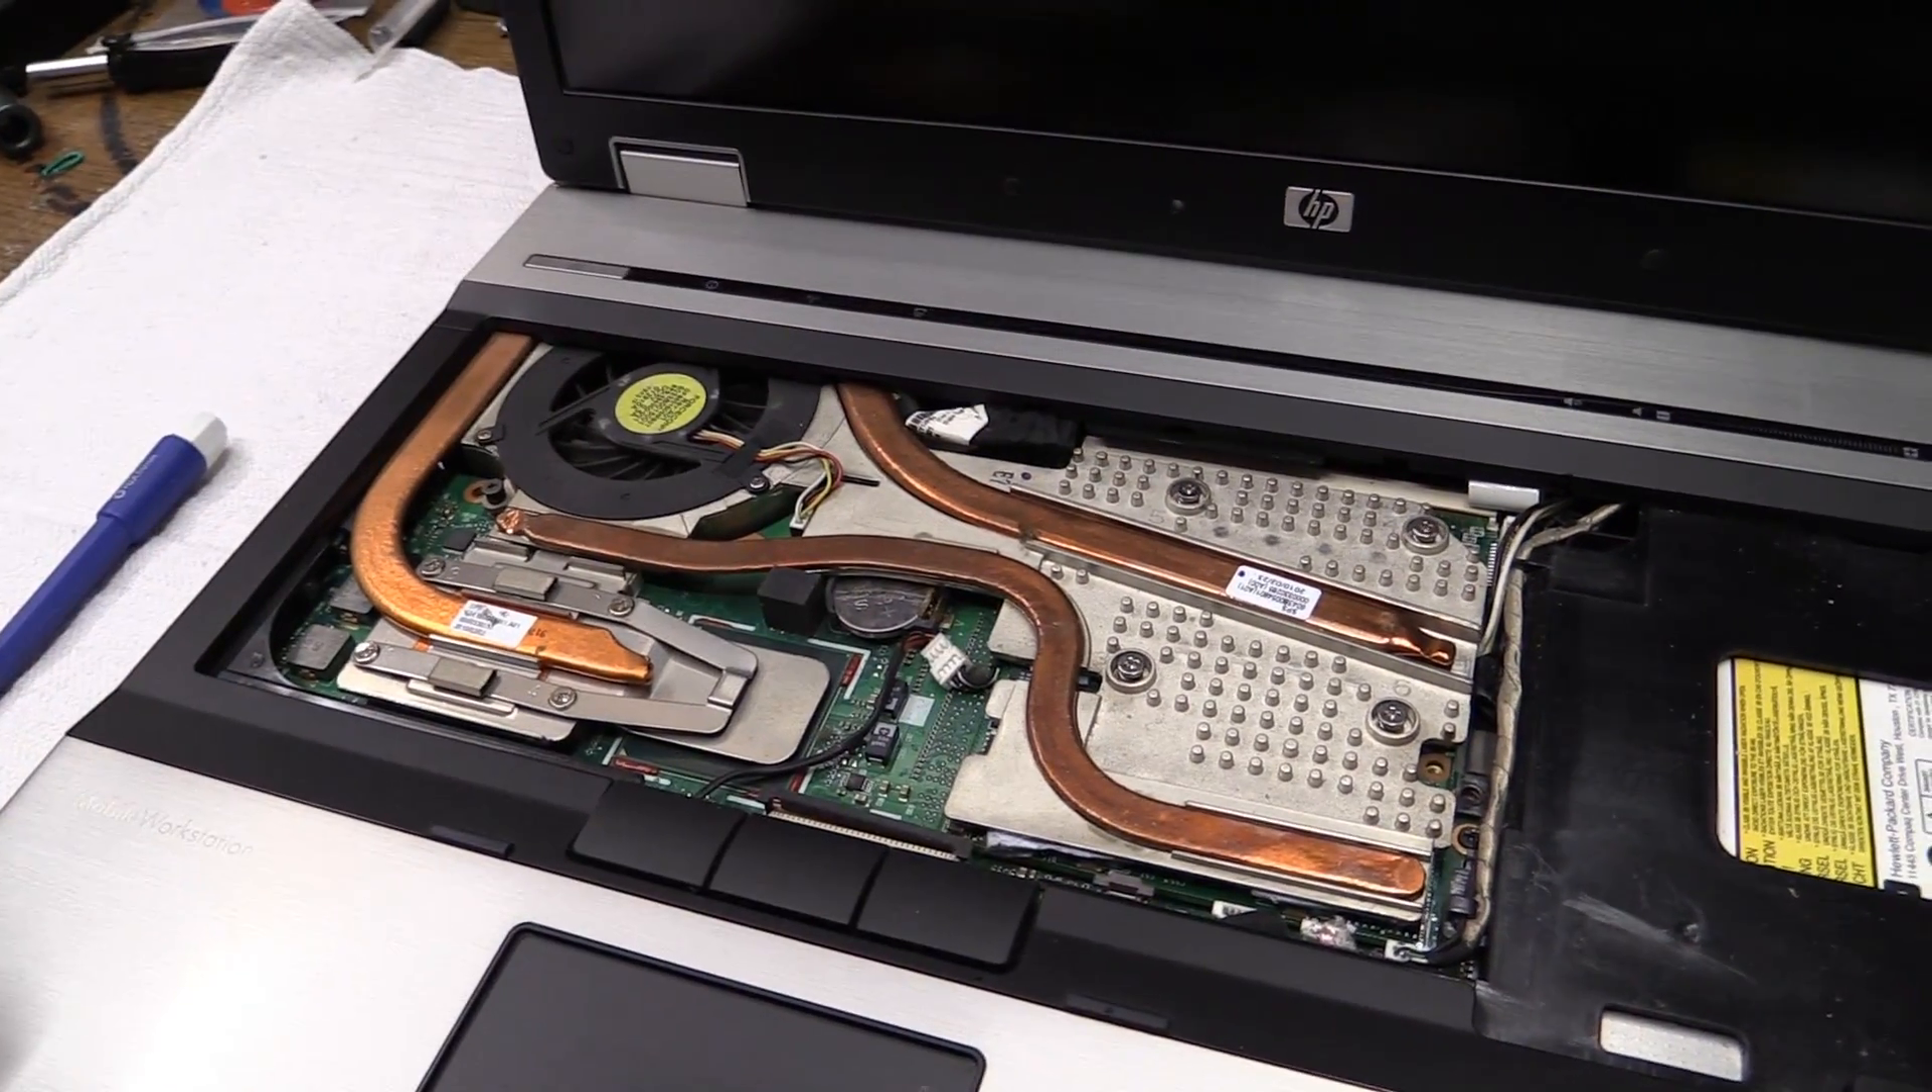As you can see the heatsink is mounted on top of the motherboard so I don't have to tear the whole thing apart to reach it.